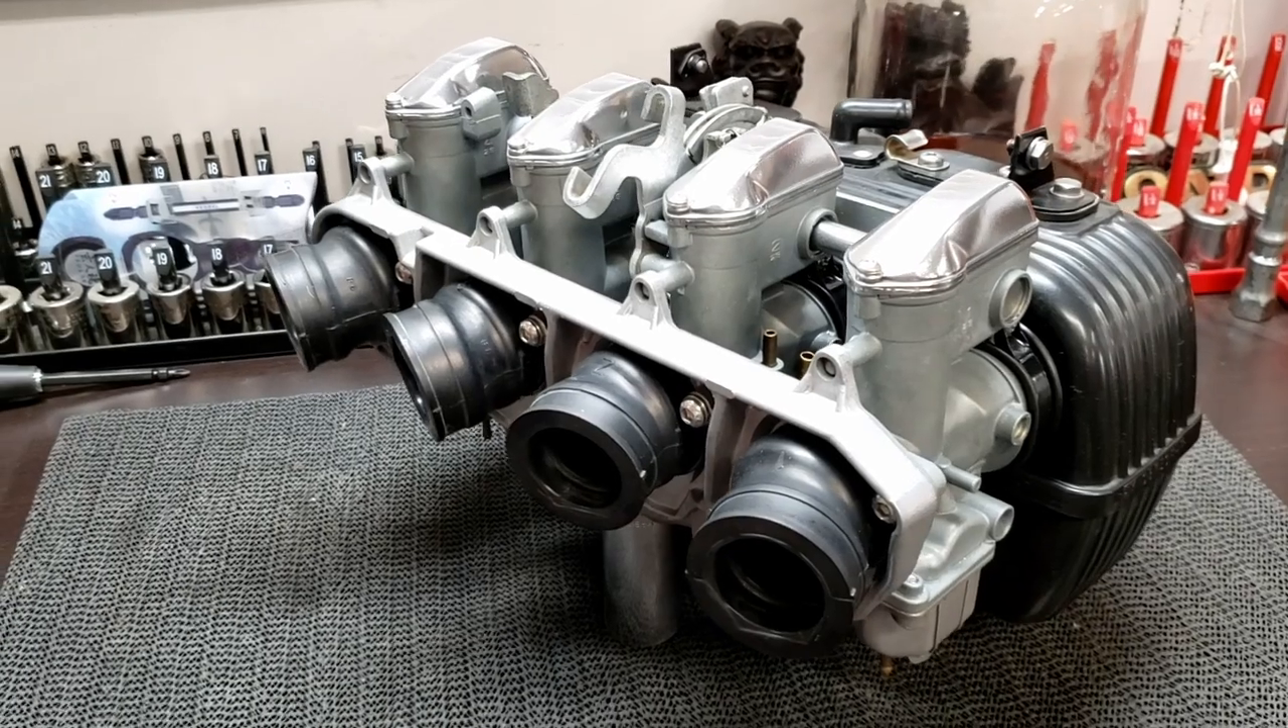So here we have all the carburetor boots on the carburetors.